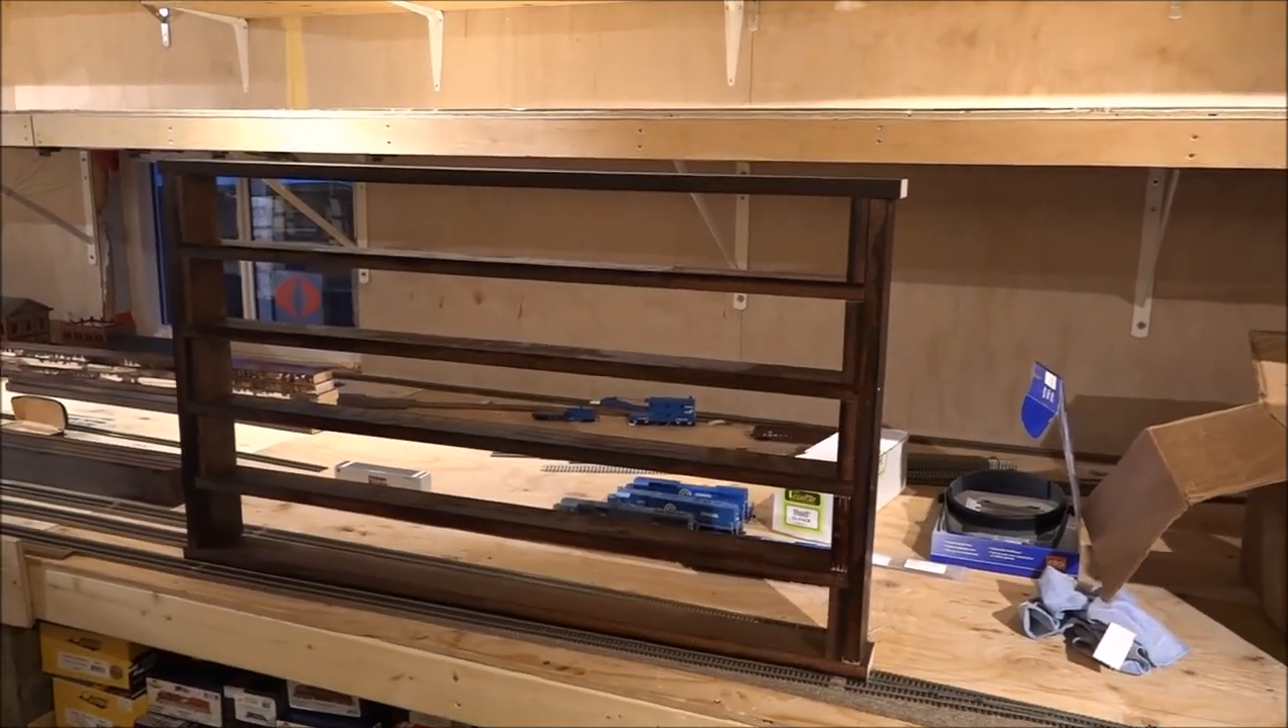There it is my shelf unit just need a few more screws in it and a back.